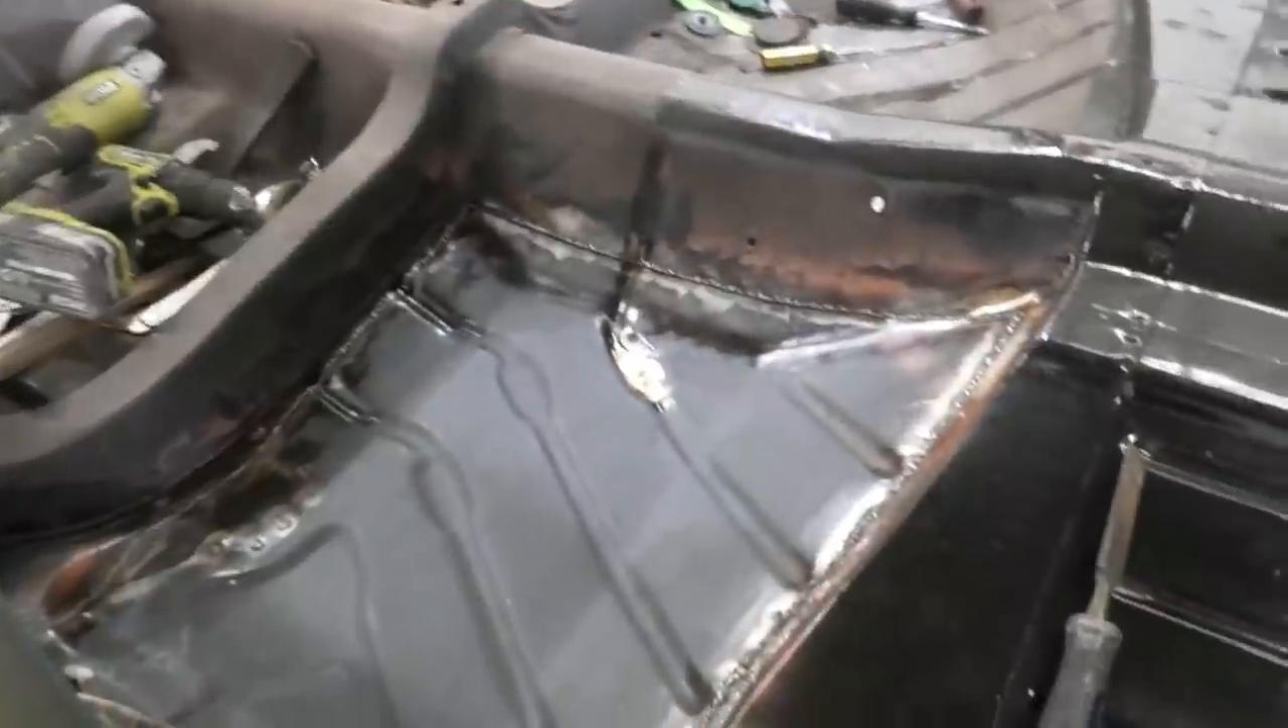The floor pan is in, it's welded, looking lovely.